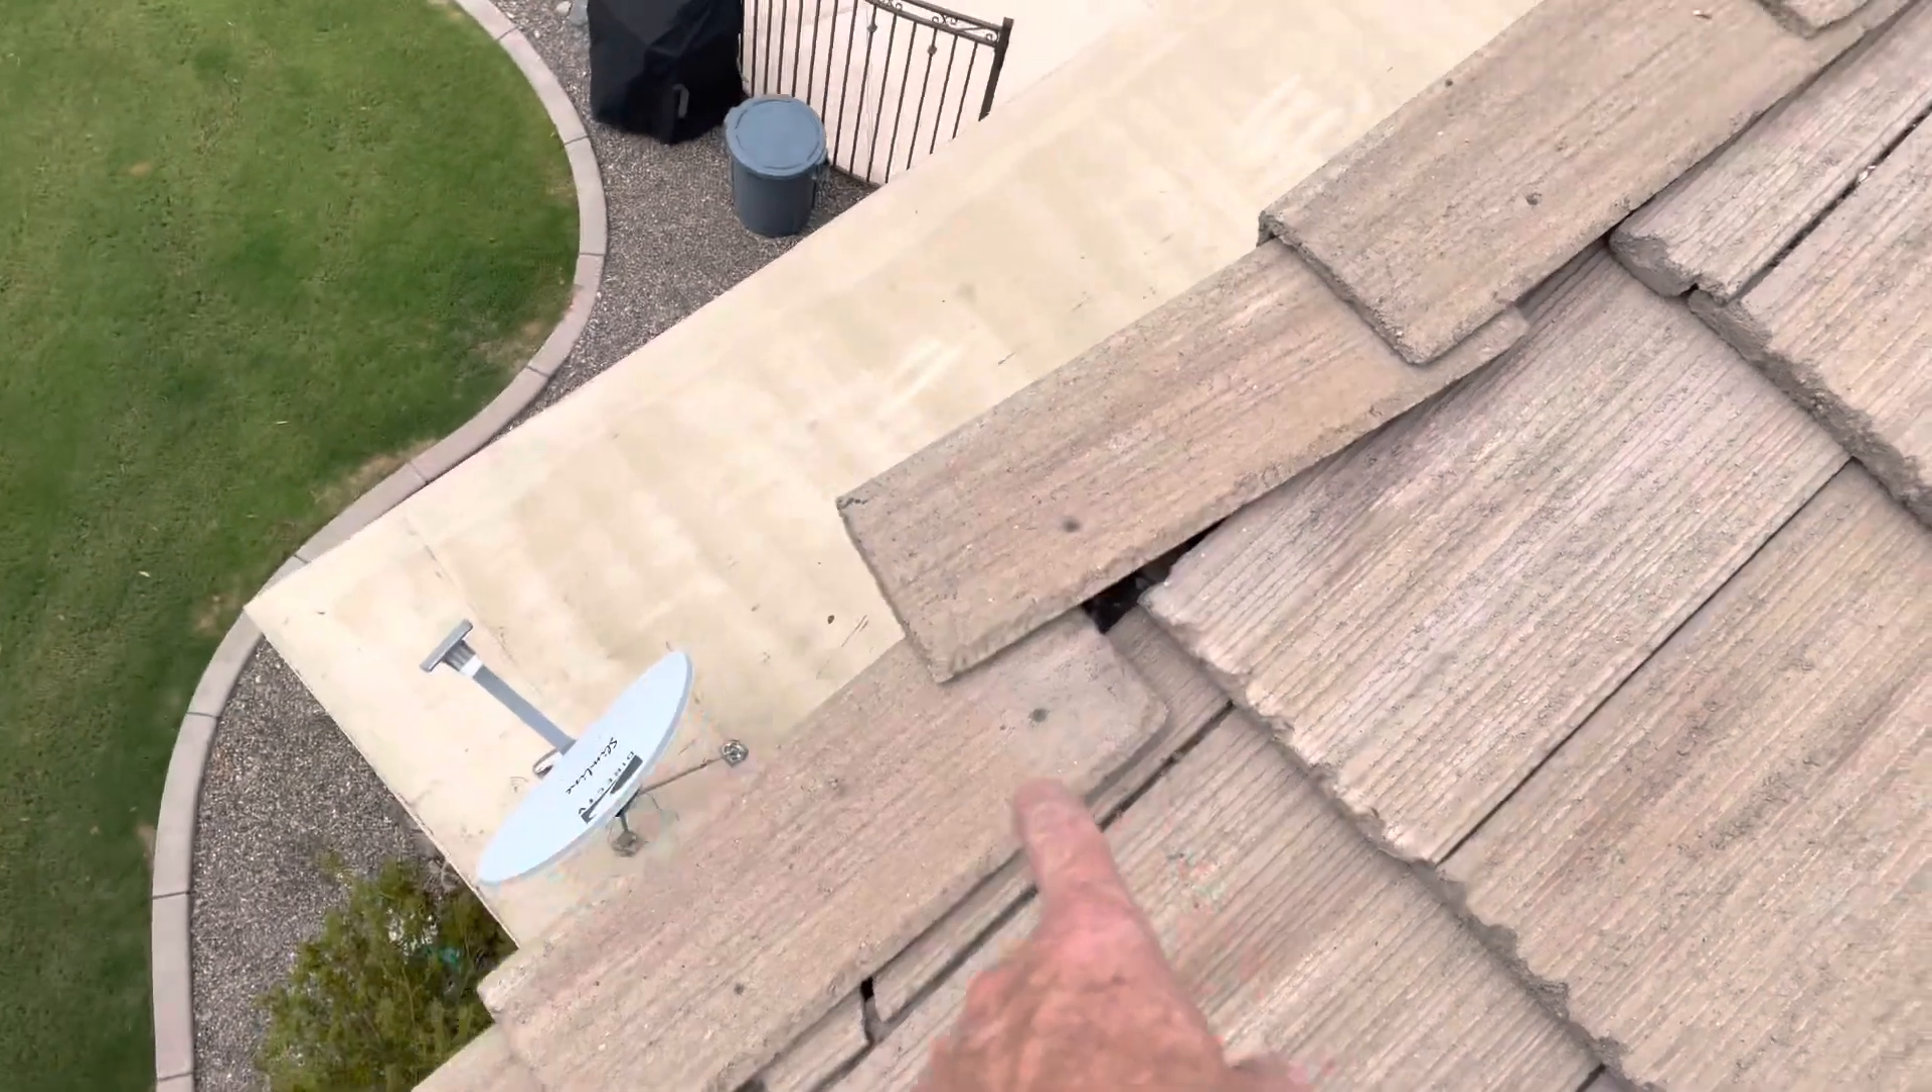And then we got one tile right here that's just starting to fall off the edge over the back patio.